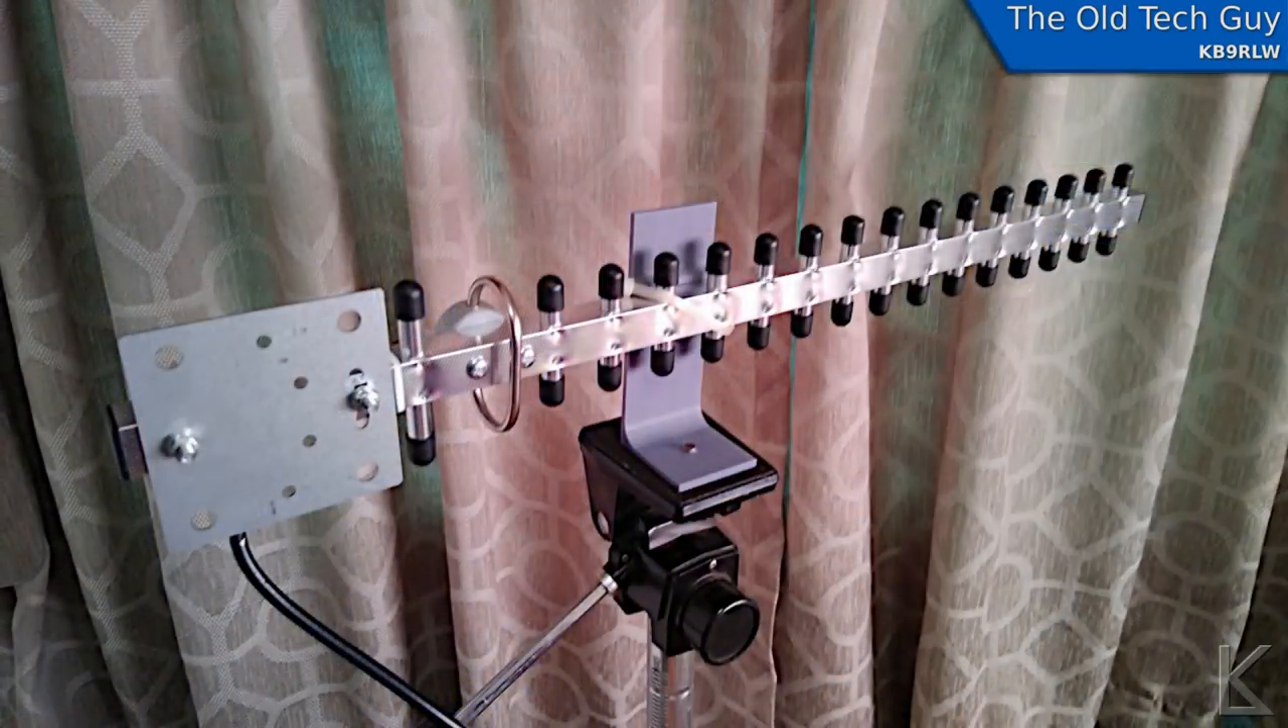As you can see here the Yagi is solidly mounted on the tripod.